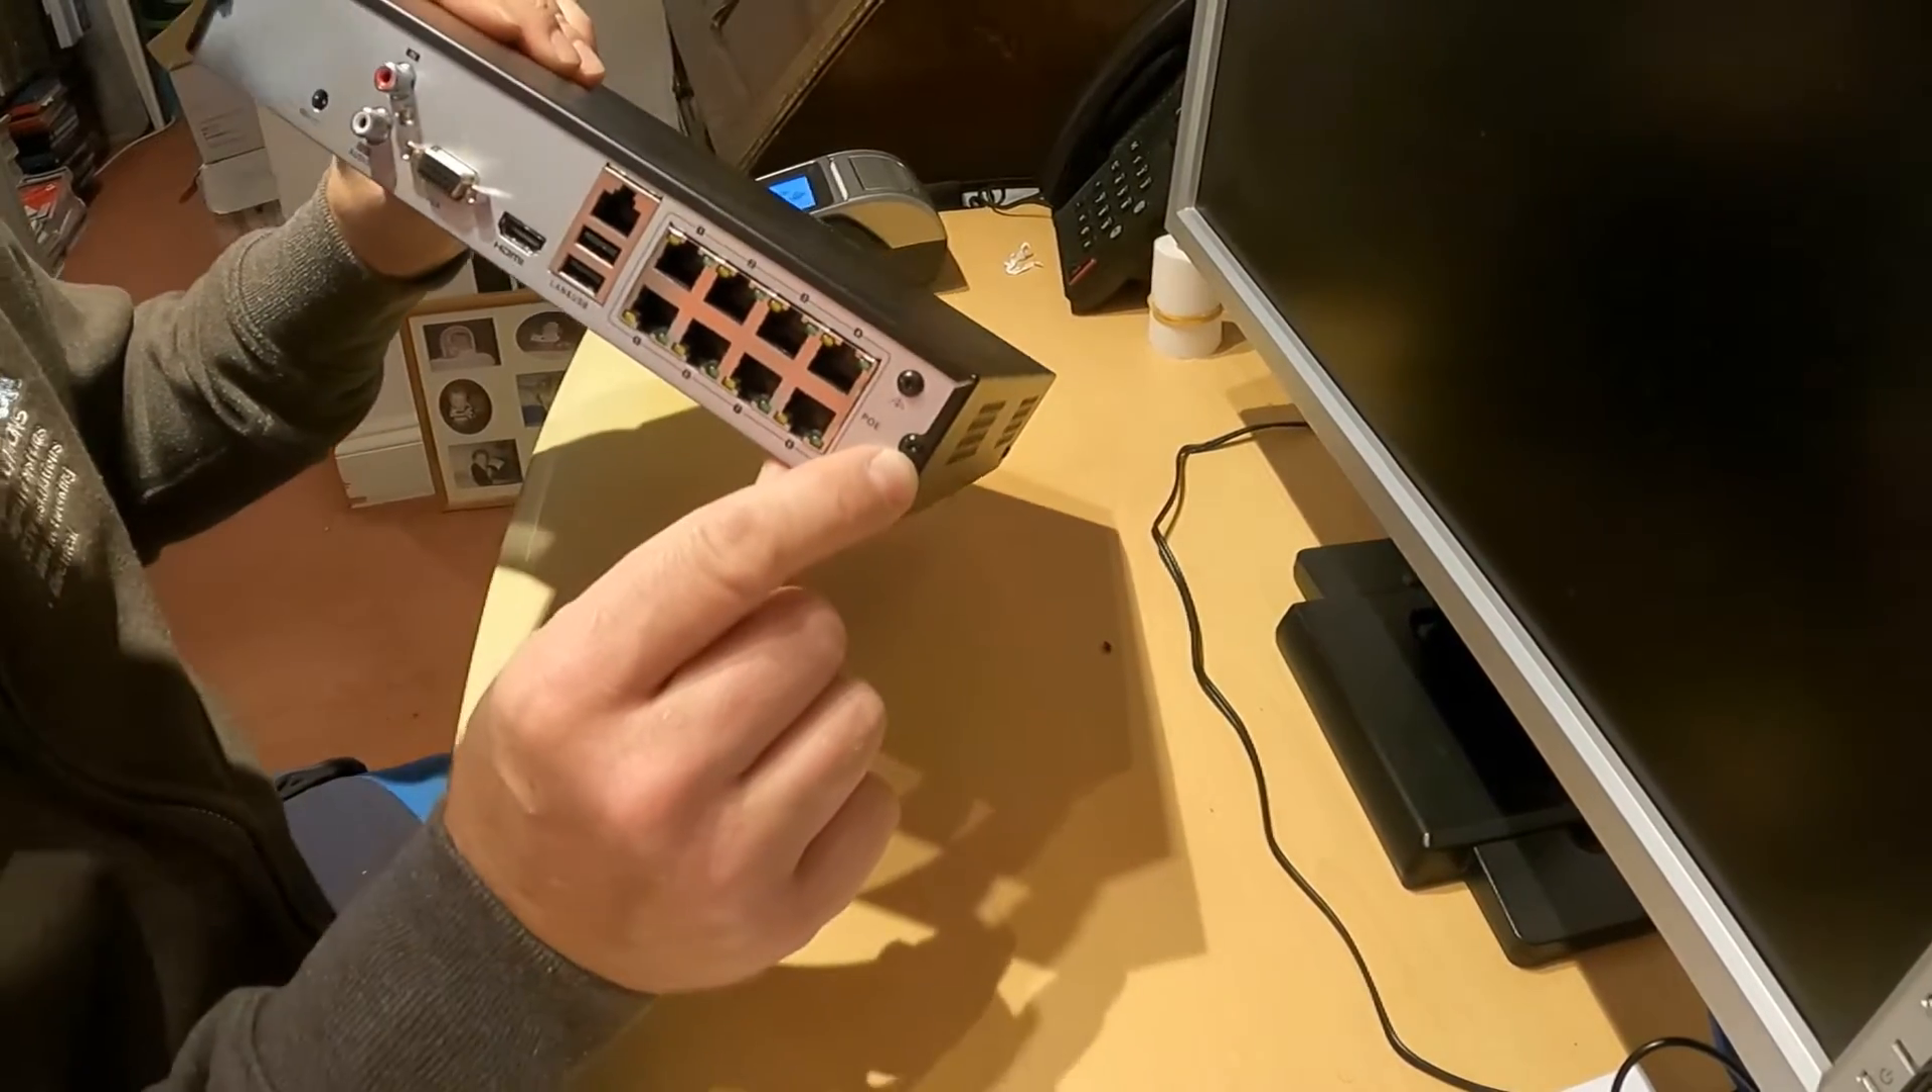Okay so i've got the recorder all the cables disconnected.